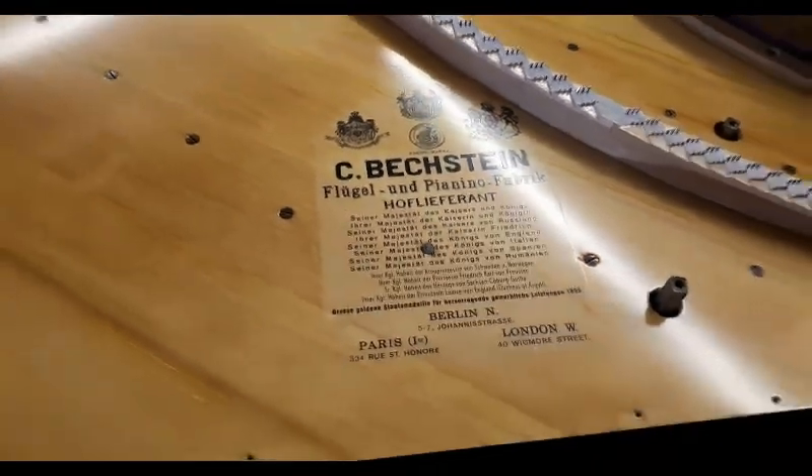Now we've got the transfer put on.